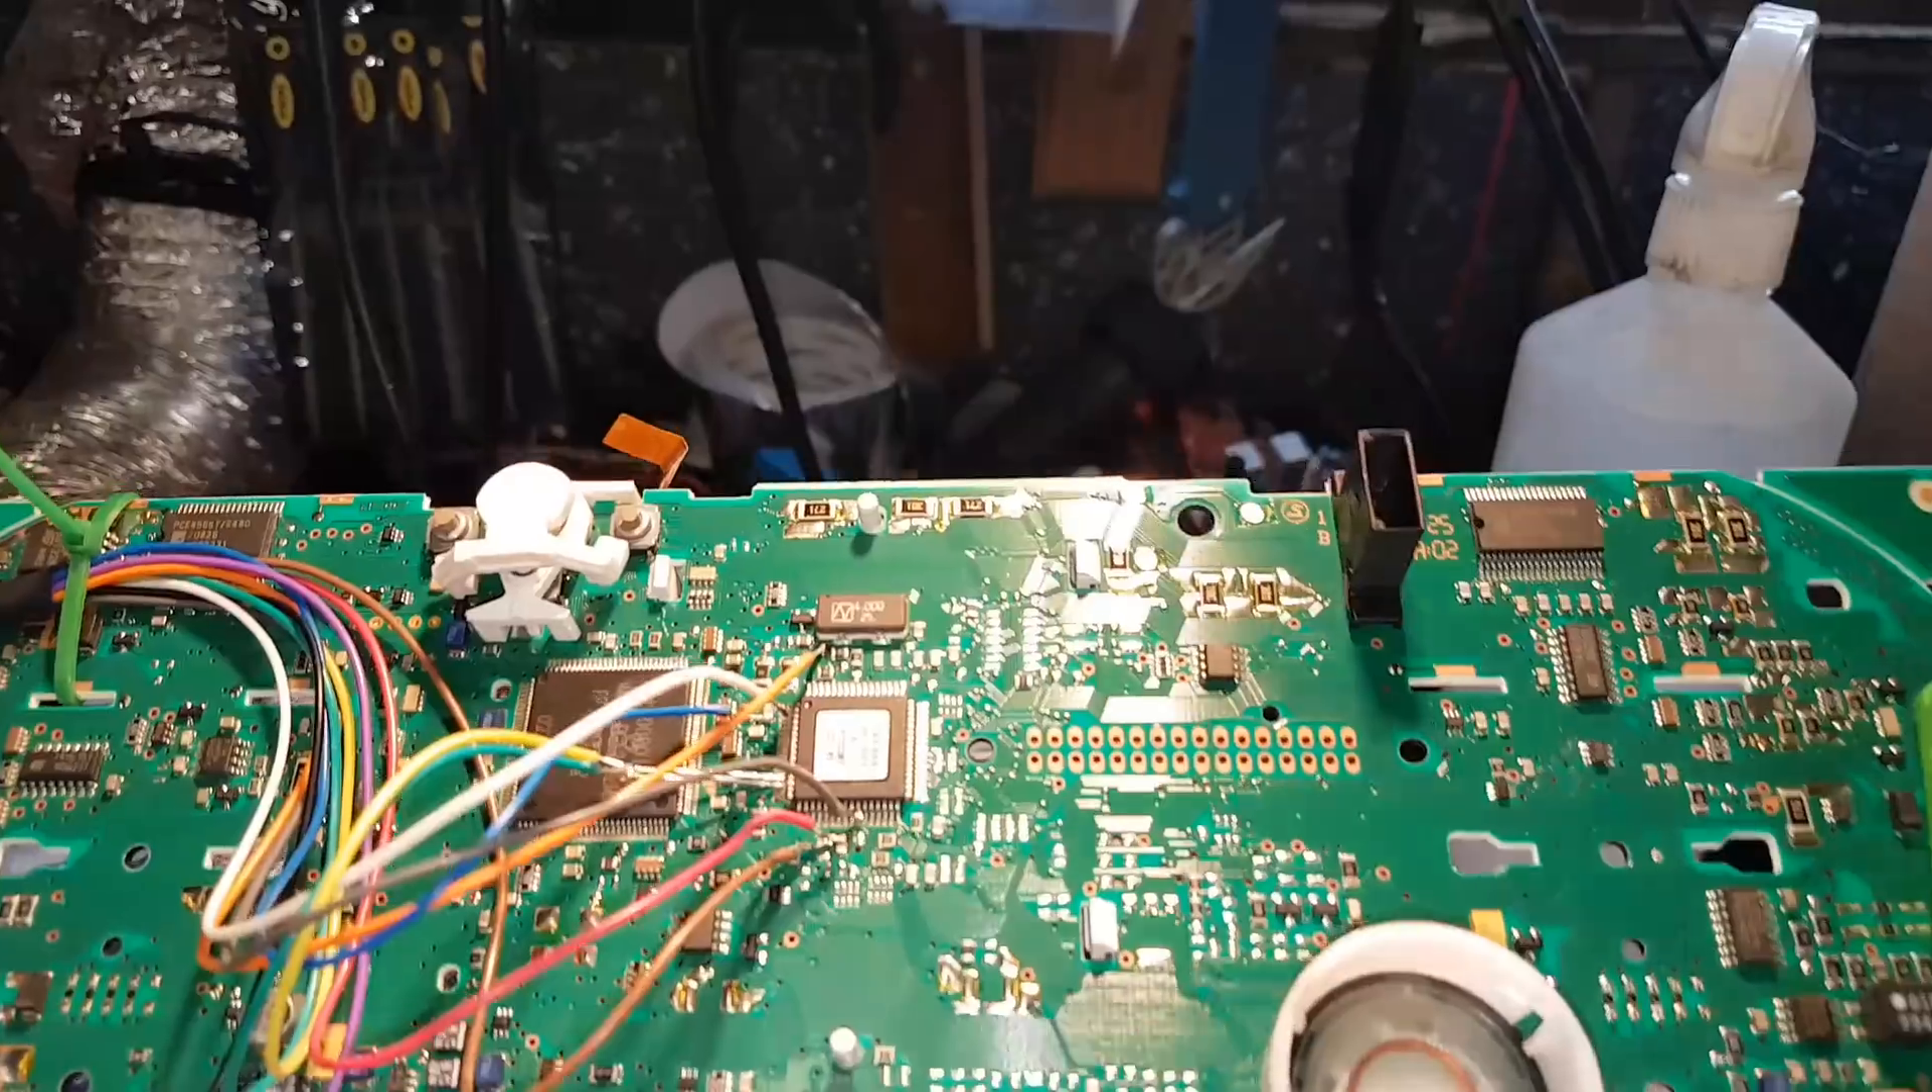I have all the soldering done already so as you can see all the wires are already soldered.